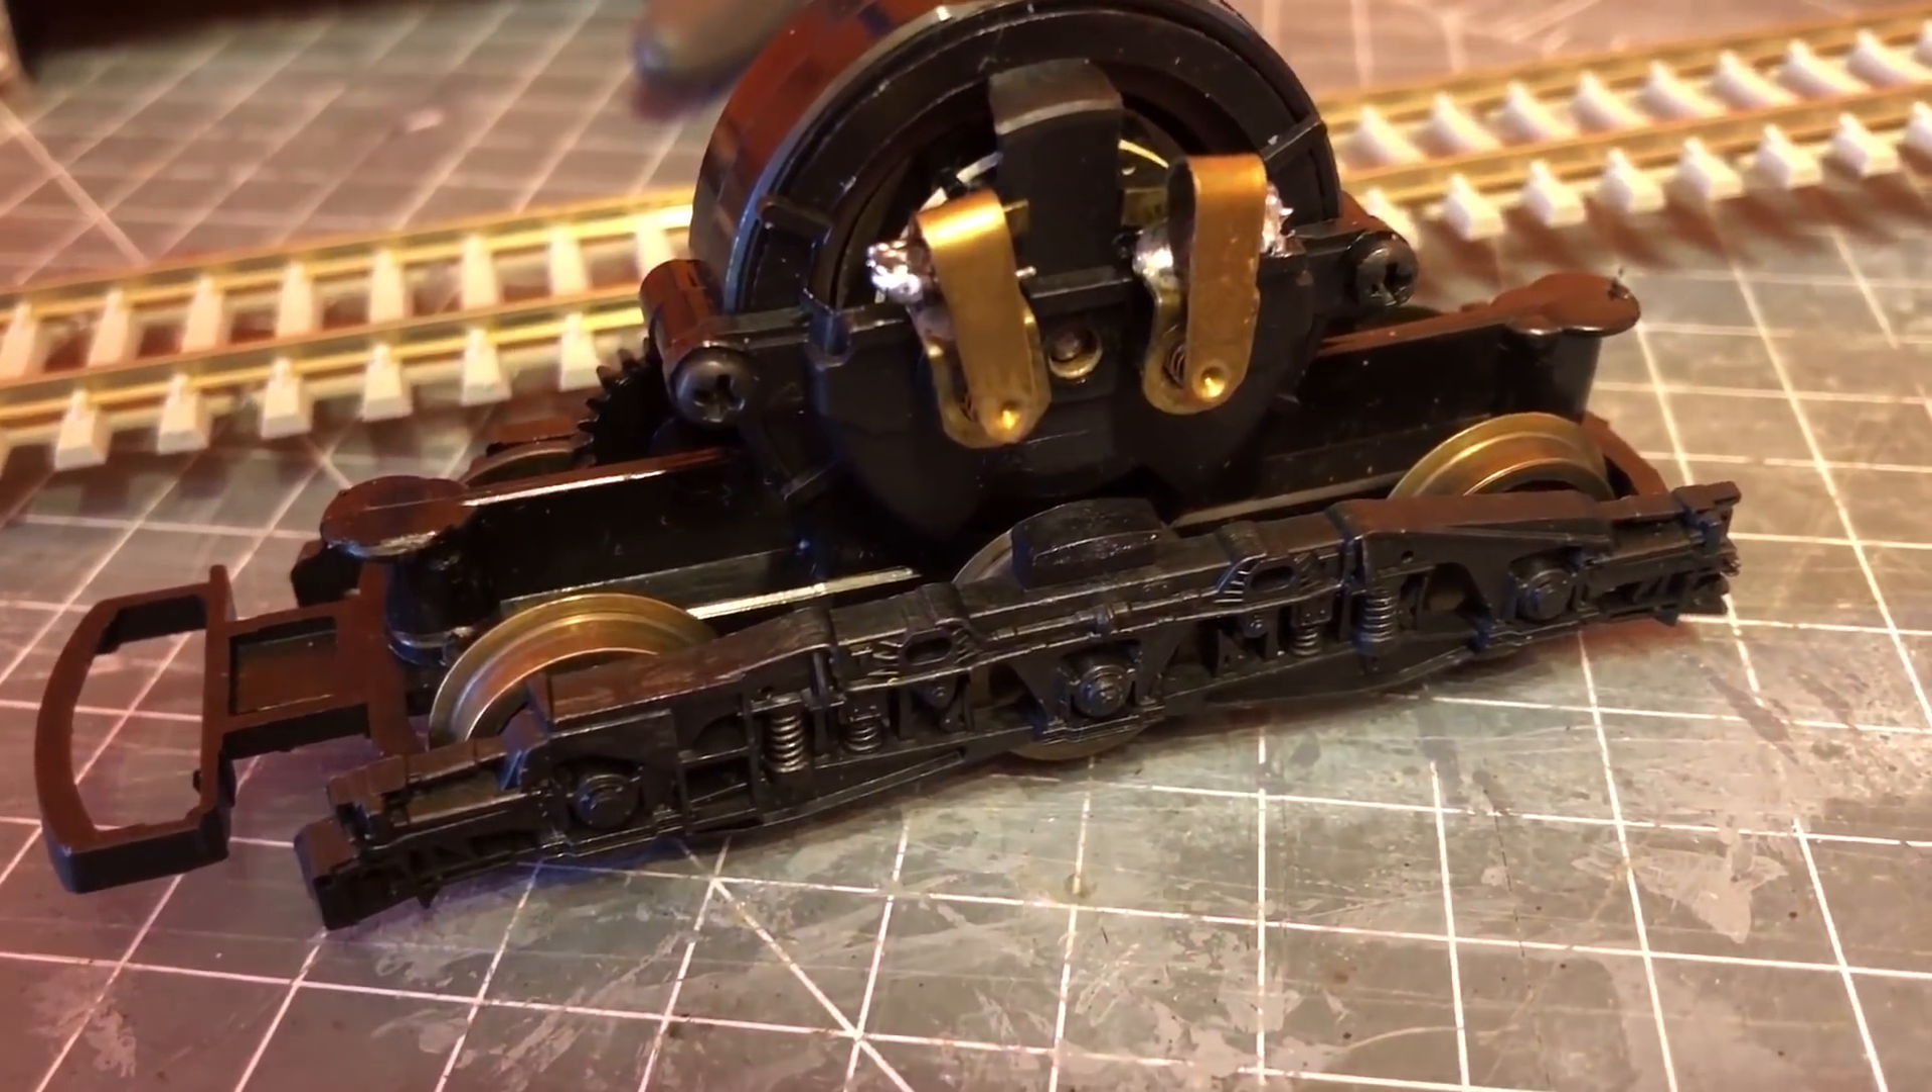The motor bogey is completely free now of all the wires.